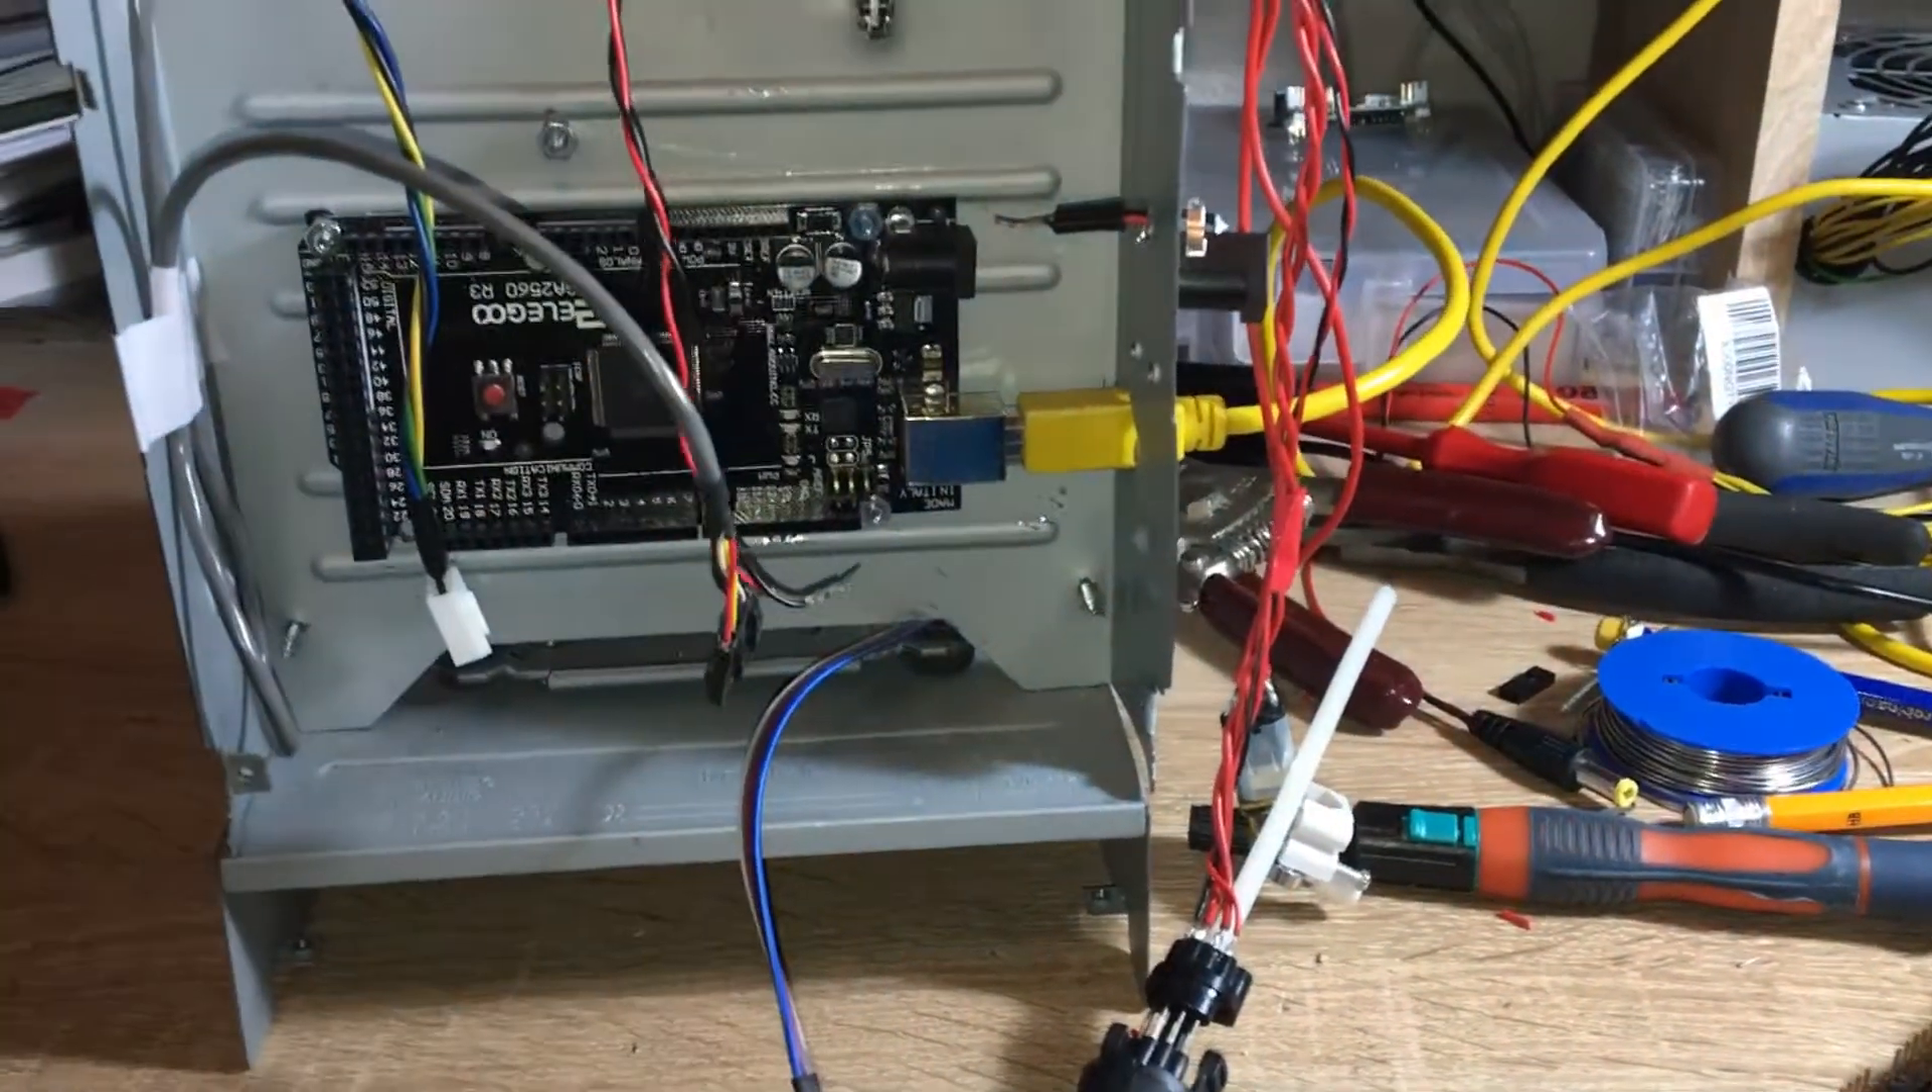Before the Arduino was just hanging attached to these wires, but now I've mounted them on.